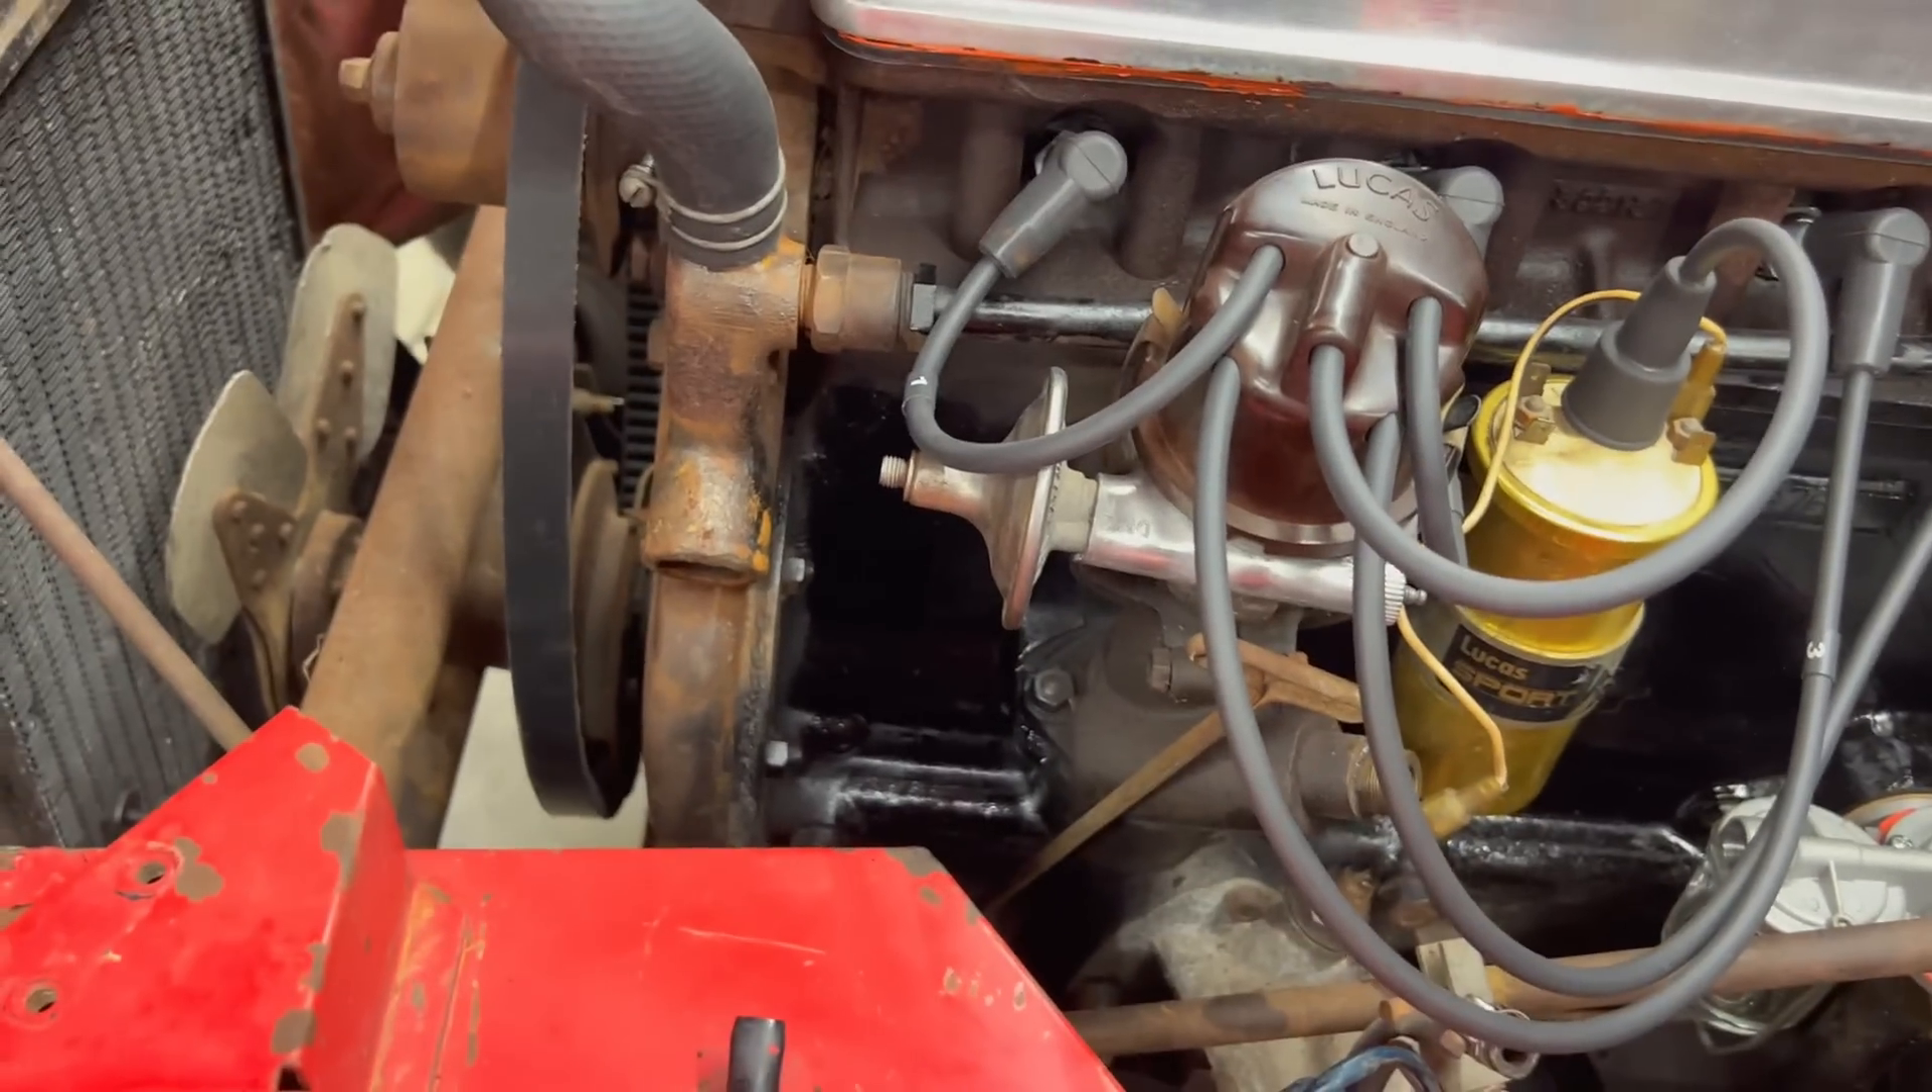All right, new plug wires are installed with the old Lucas cap.